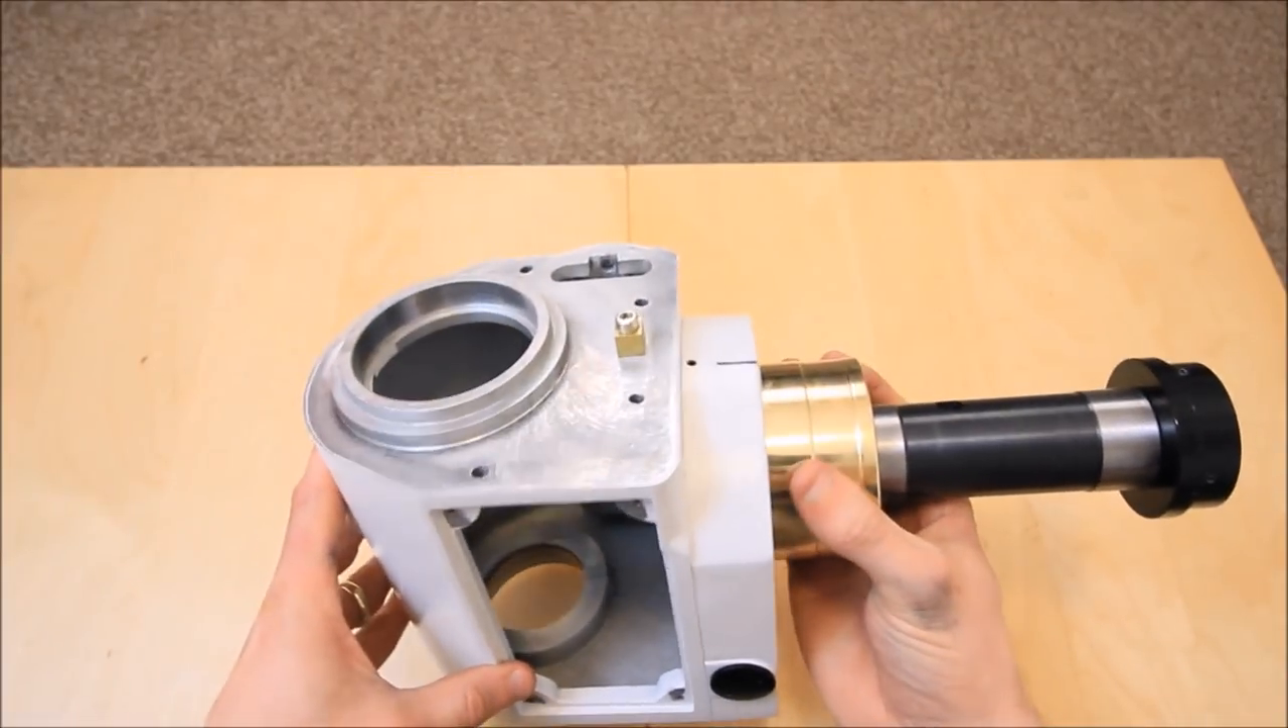That is now your ra axis brass ring installed.